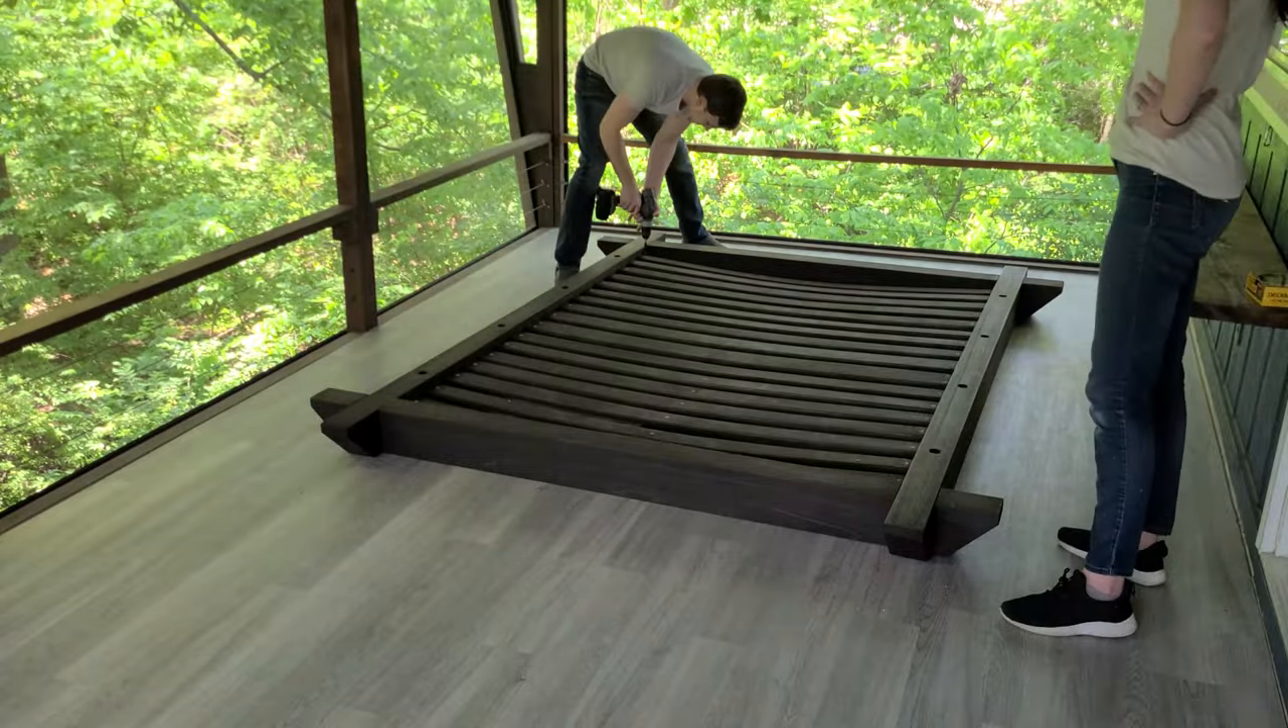We have a bed frame. Now, we just have to get it hung up using ropes.